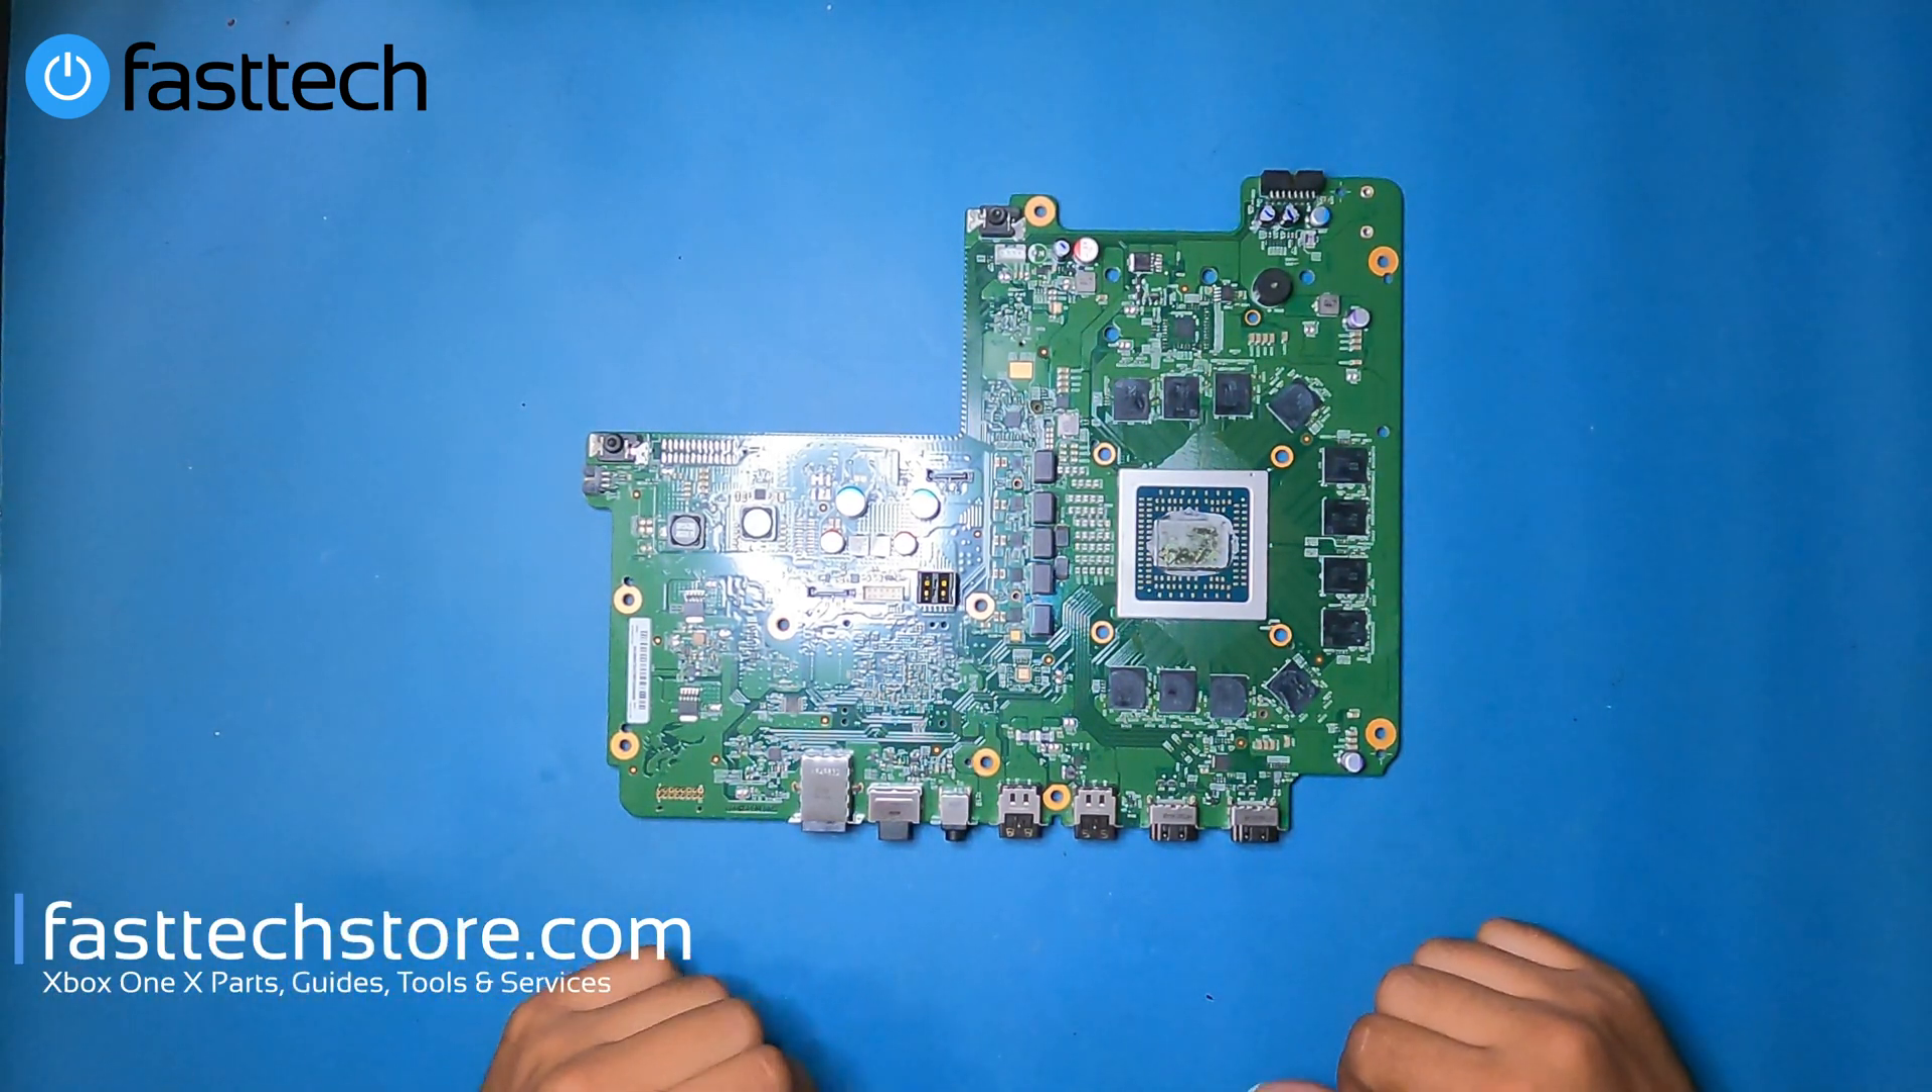Now with those cables removed we've removed everything from our xbox one x.